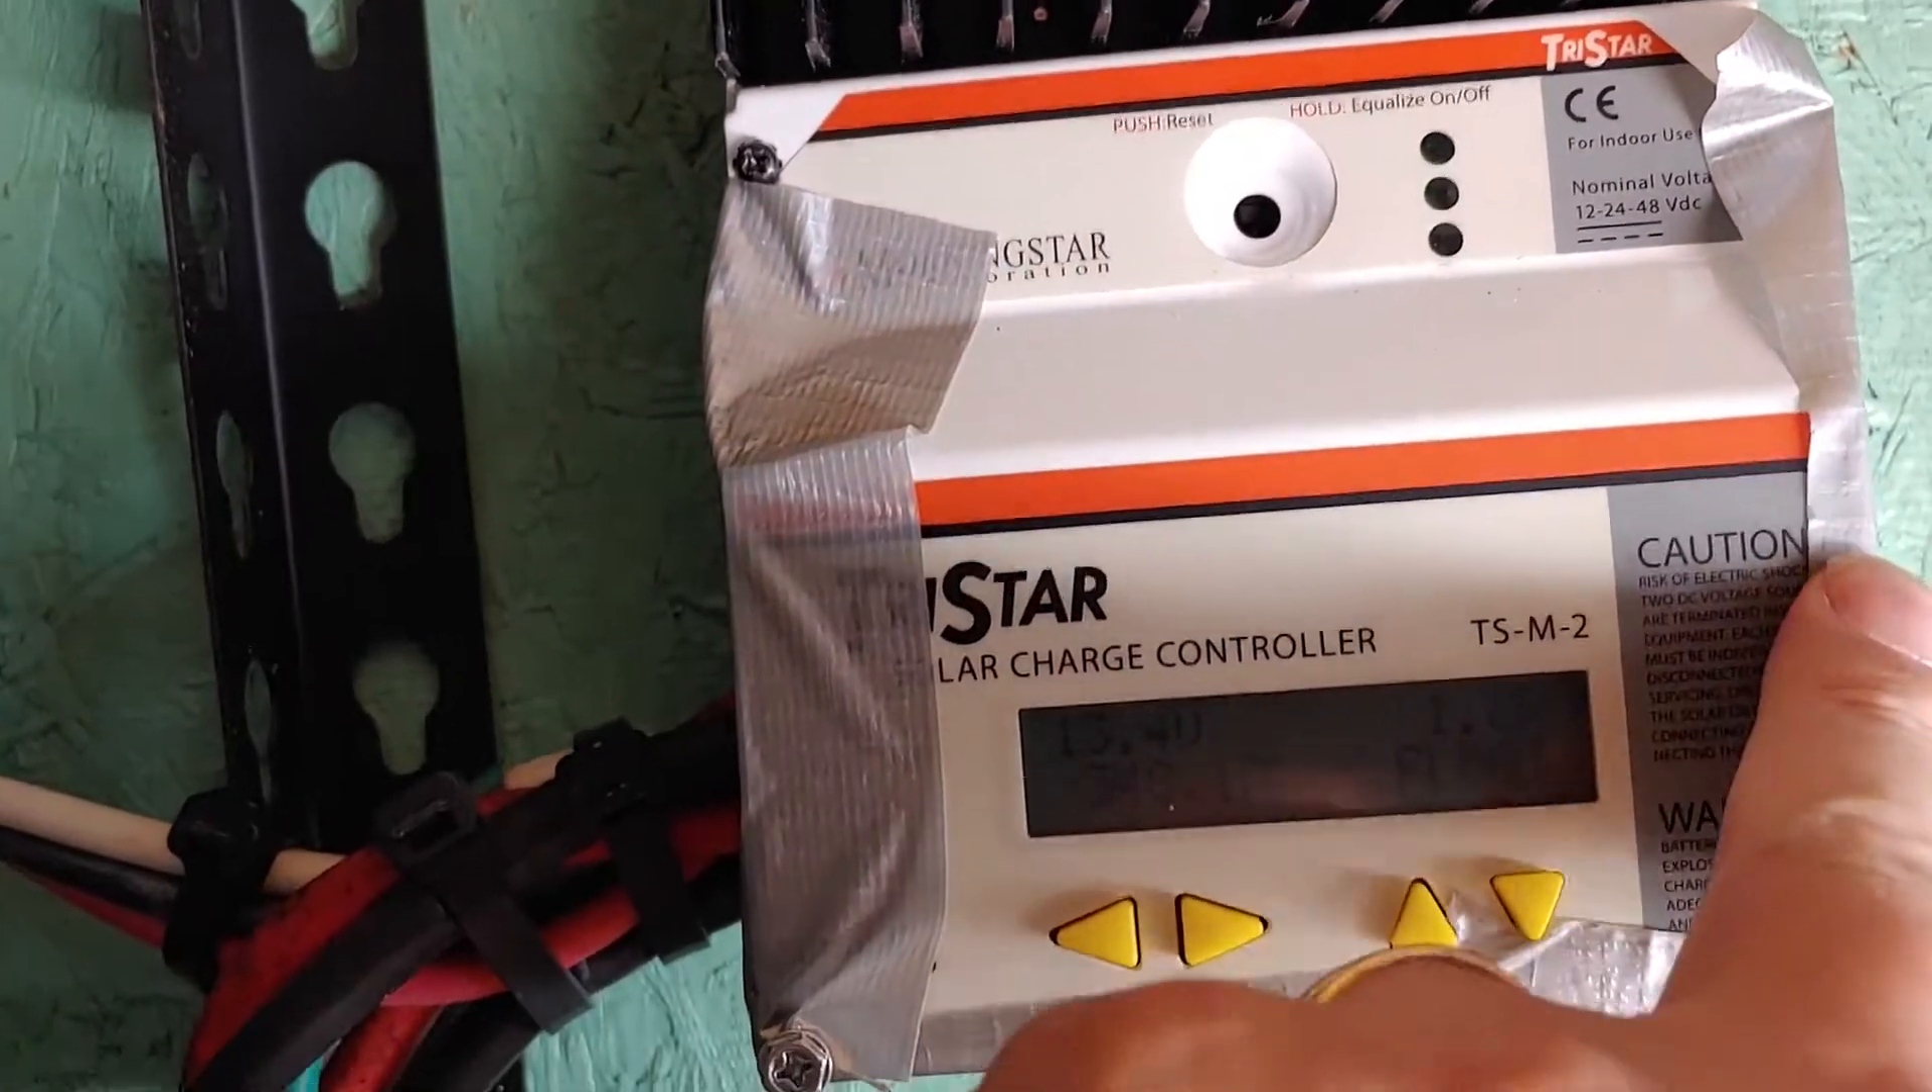I've got the screws back in. I have put some tape around here just to make sure that there is no grime.